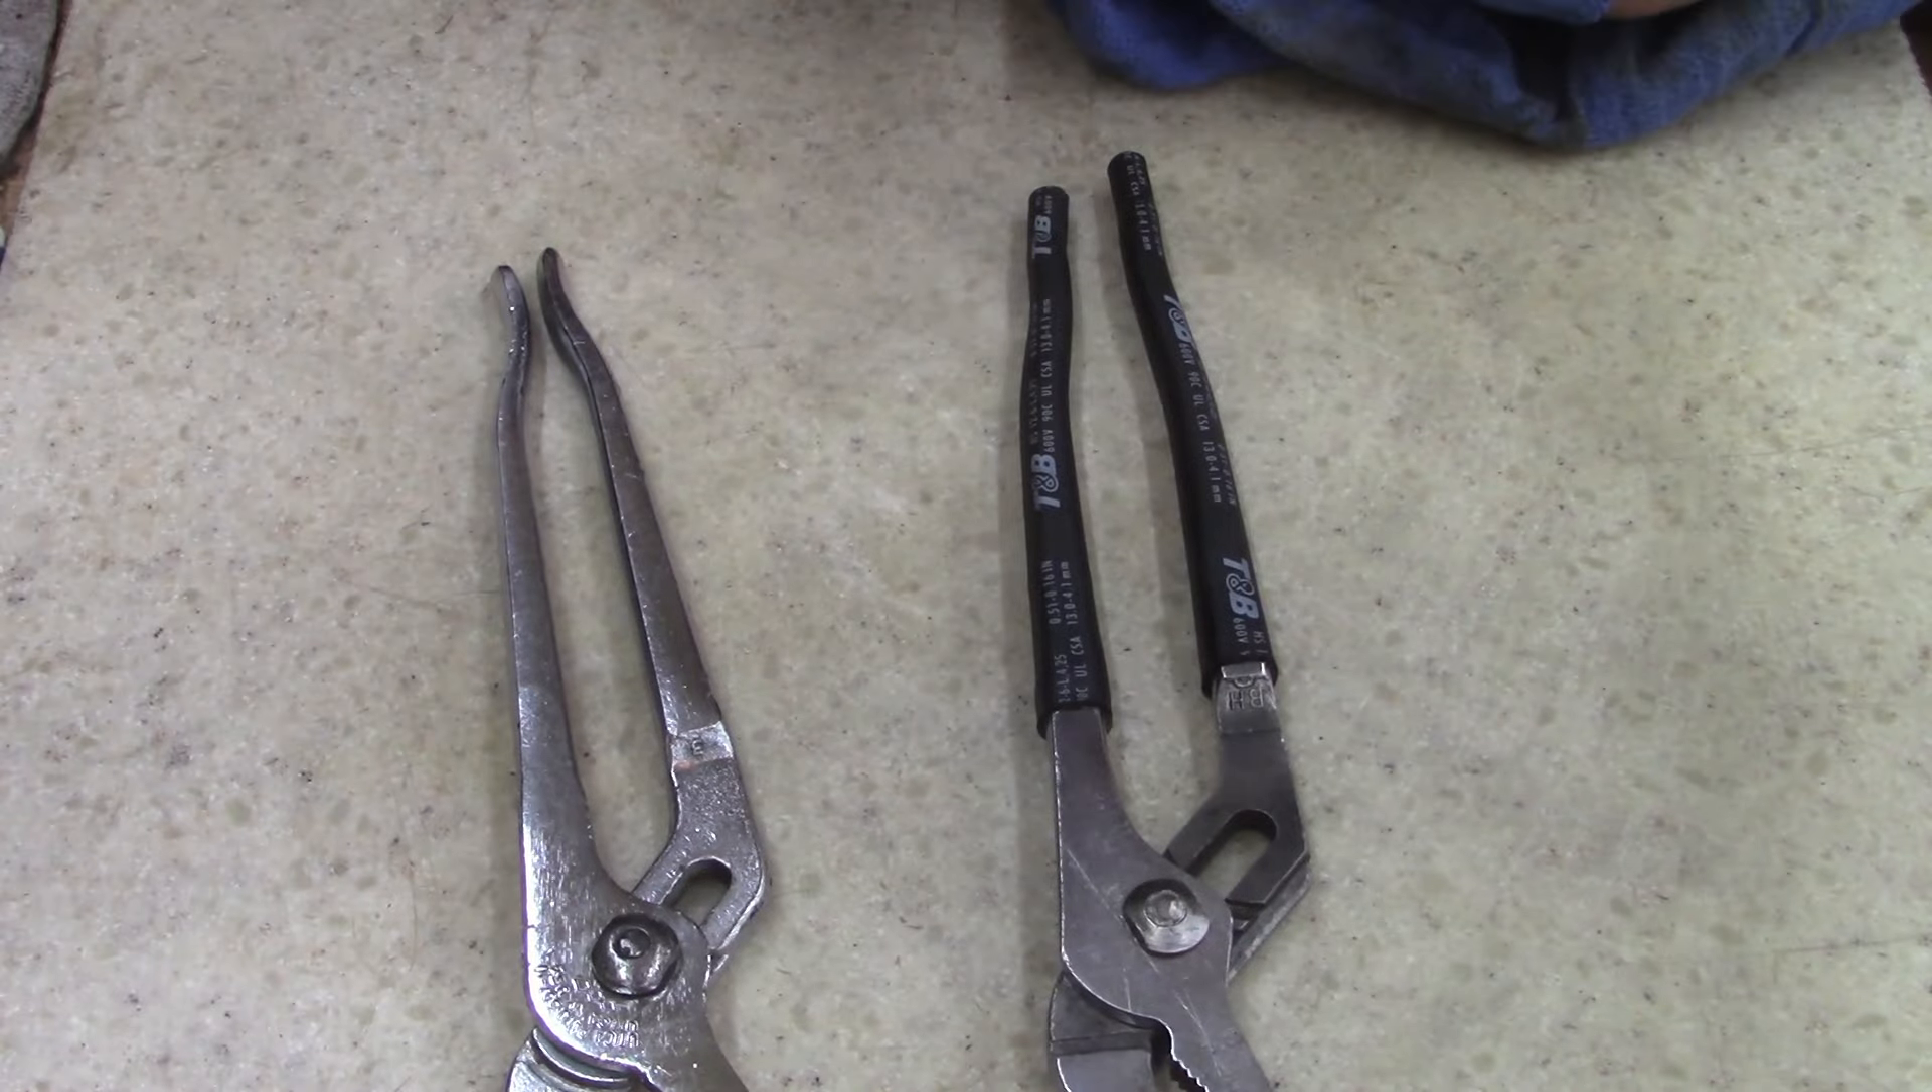Got the heat shrink tubing on.